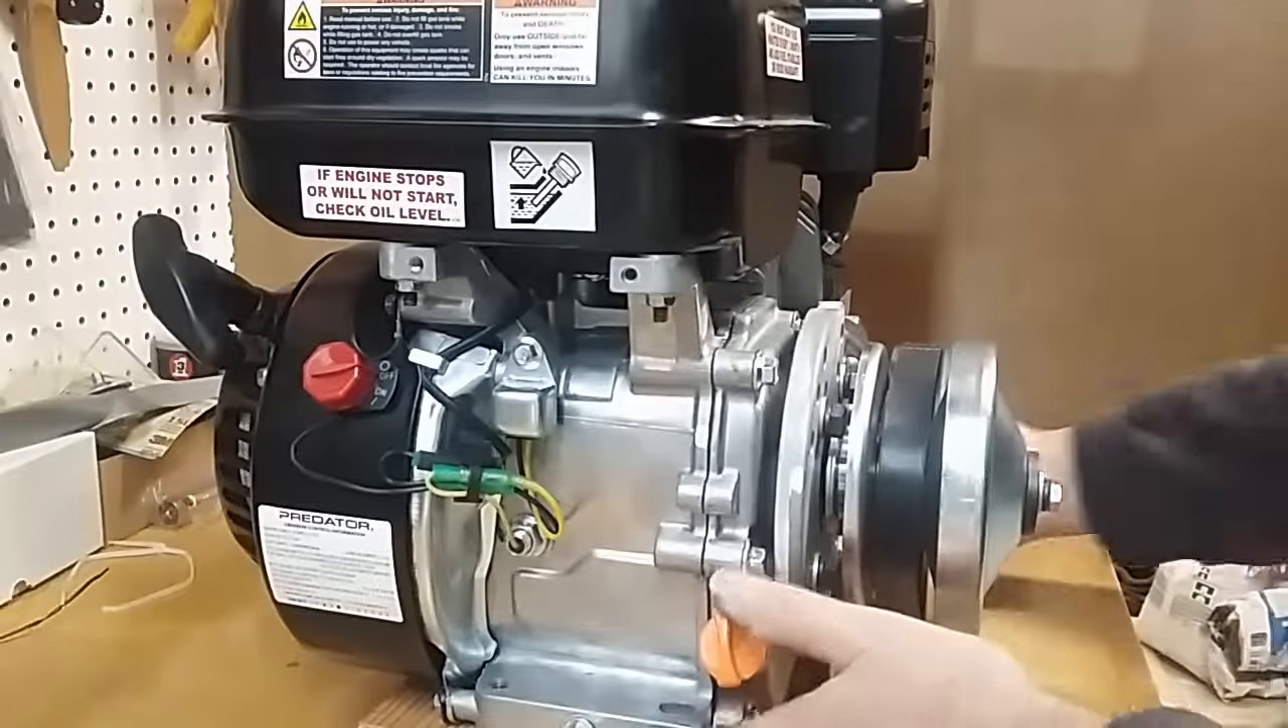Okay so we've got the engine and the torque converter all mounted up.